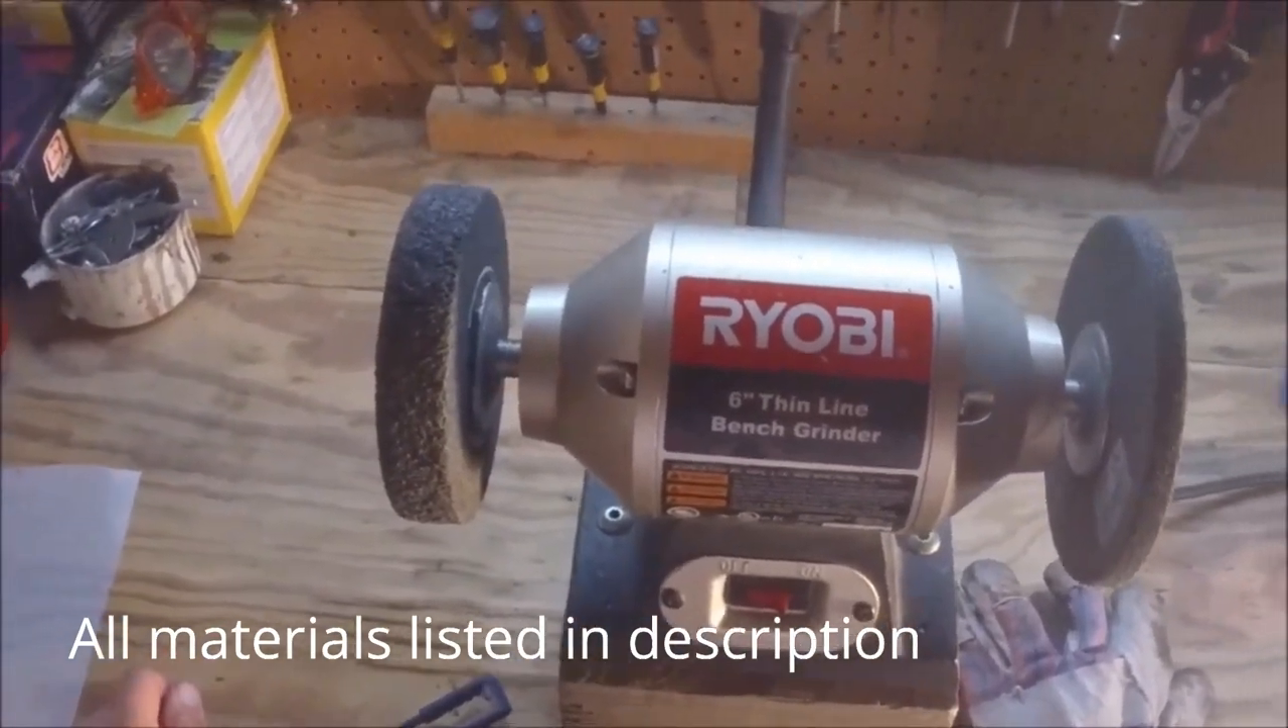As you can see I've removed the guards from the bench grinder which is highly recommended because it enables you to work with the putter and get all sides of it much easier.